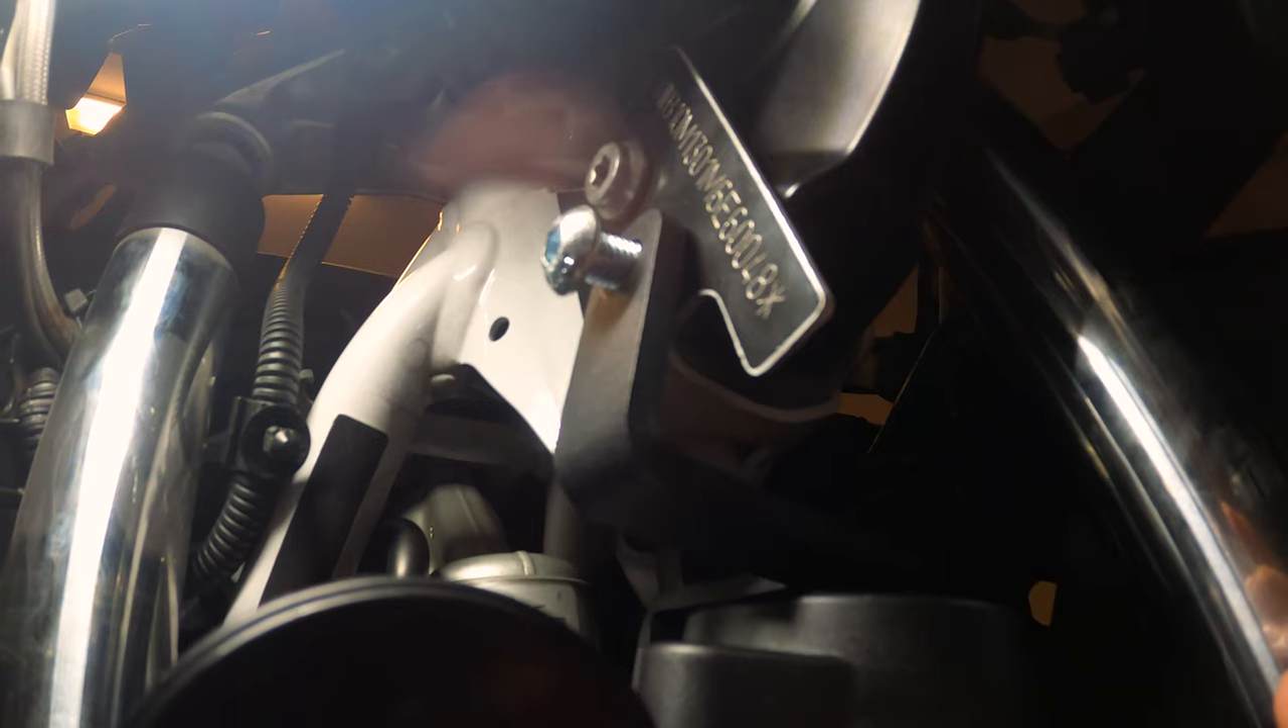That is the mount attached to the bike. Now it's just a matter of tightening that screw.